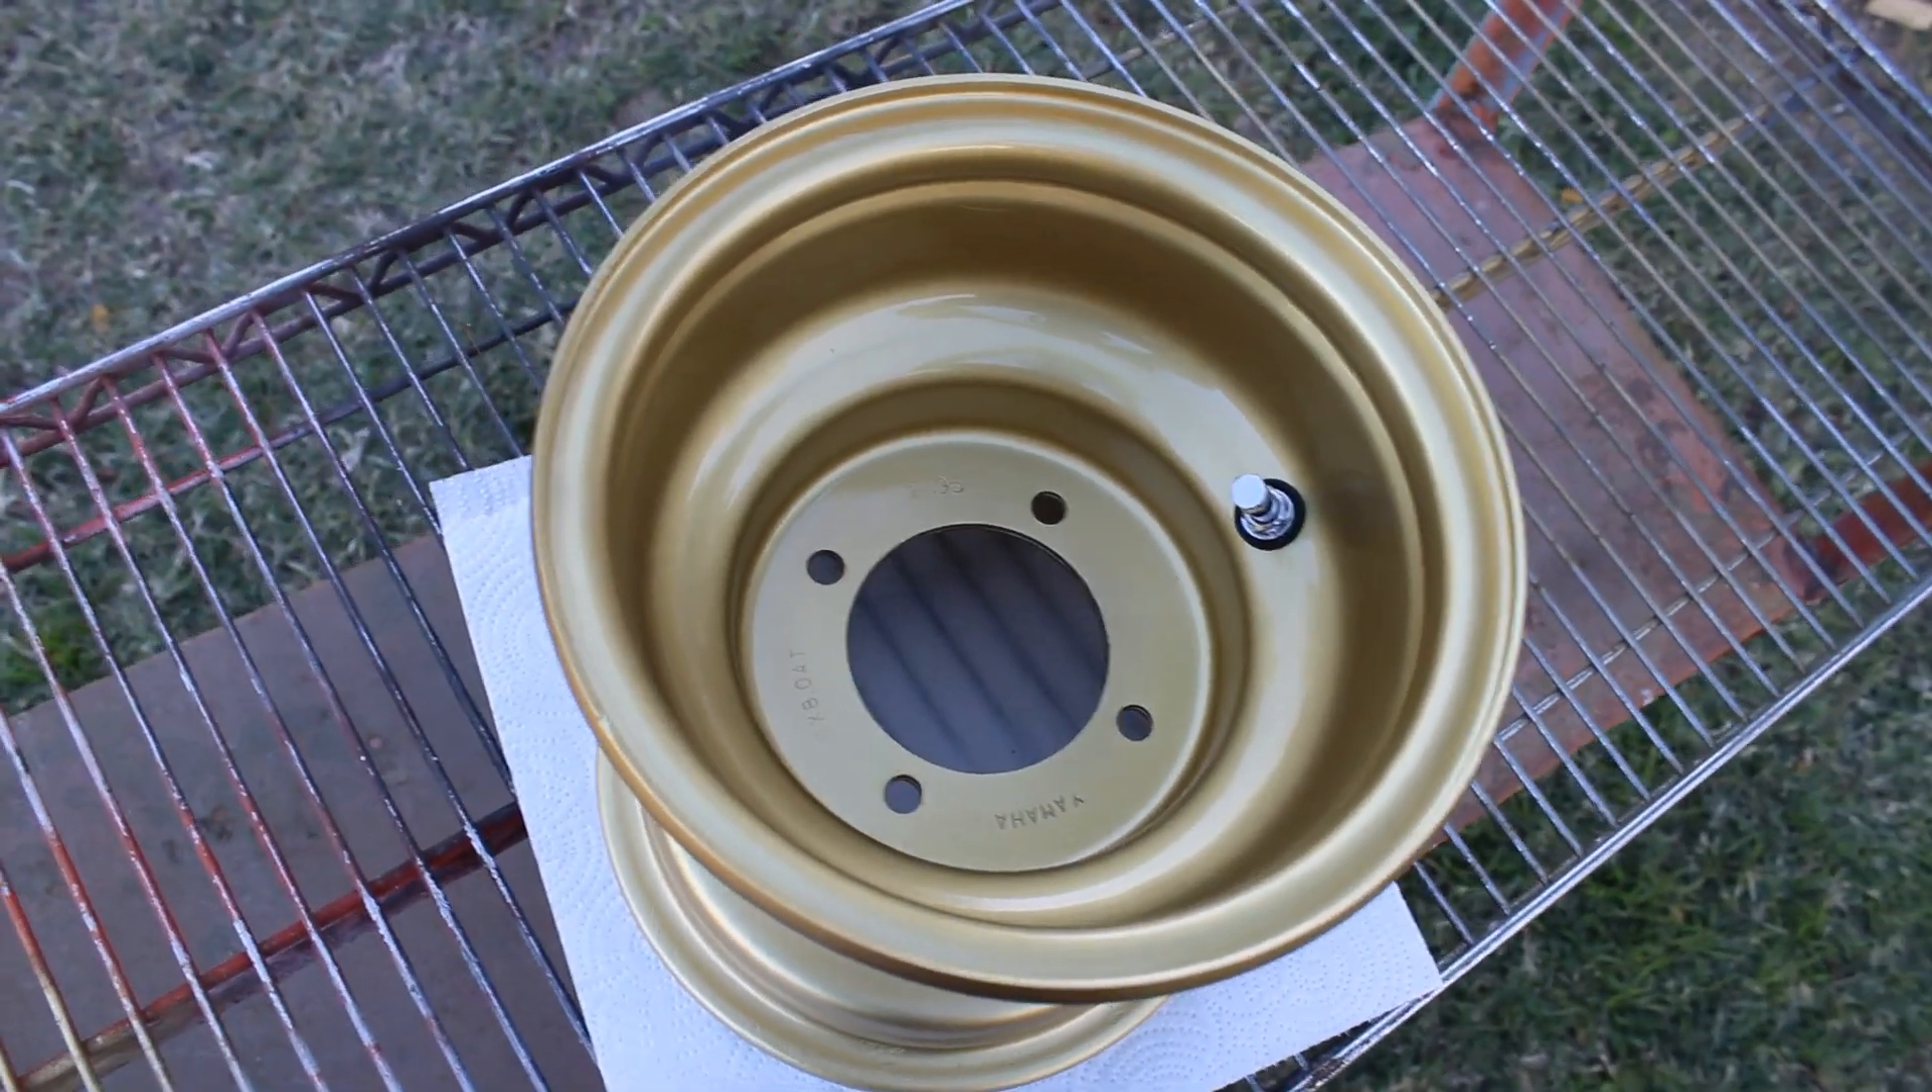Here's our finished product. Fully painted. Sealed with clear coat. Valve stem installed.